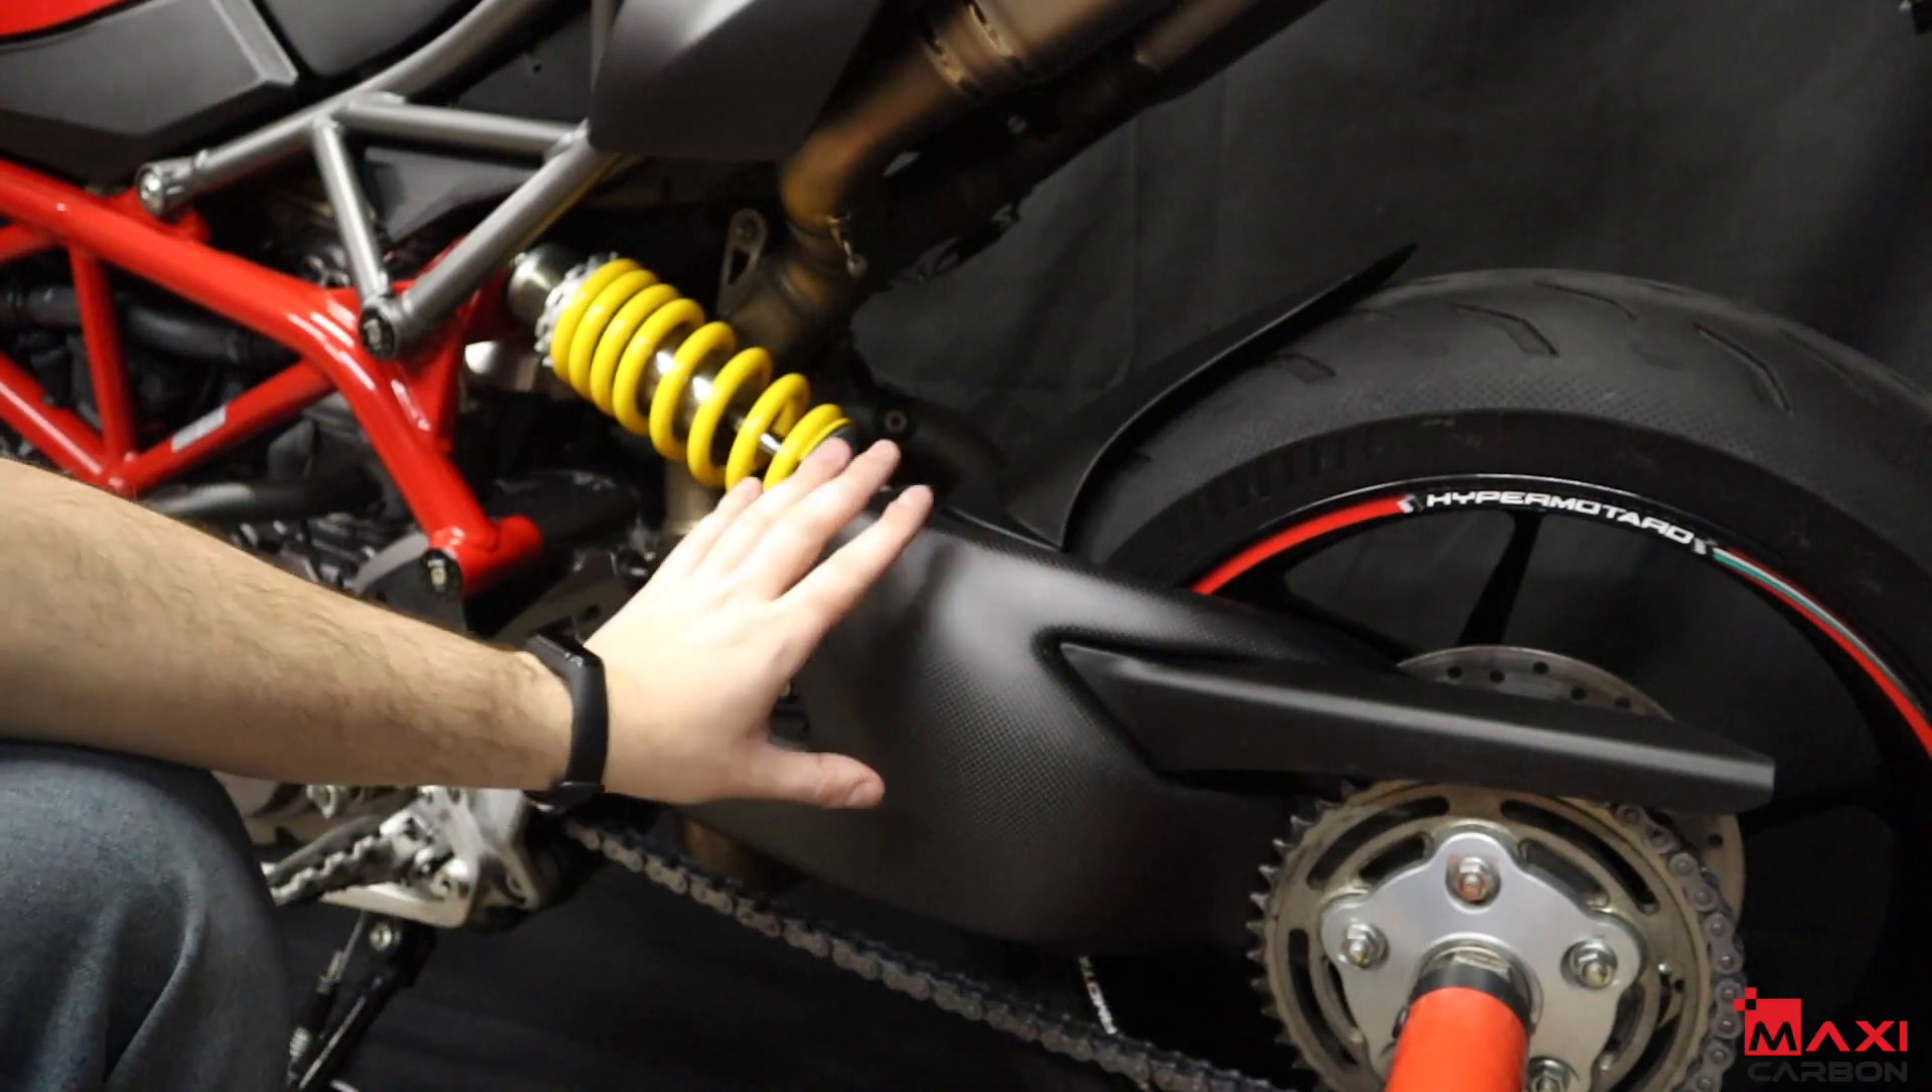Ragazzi siamo riusciti a montare la cover forcellone Che dà veramente un altro look alla moto.